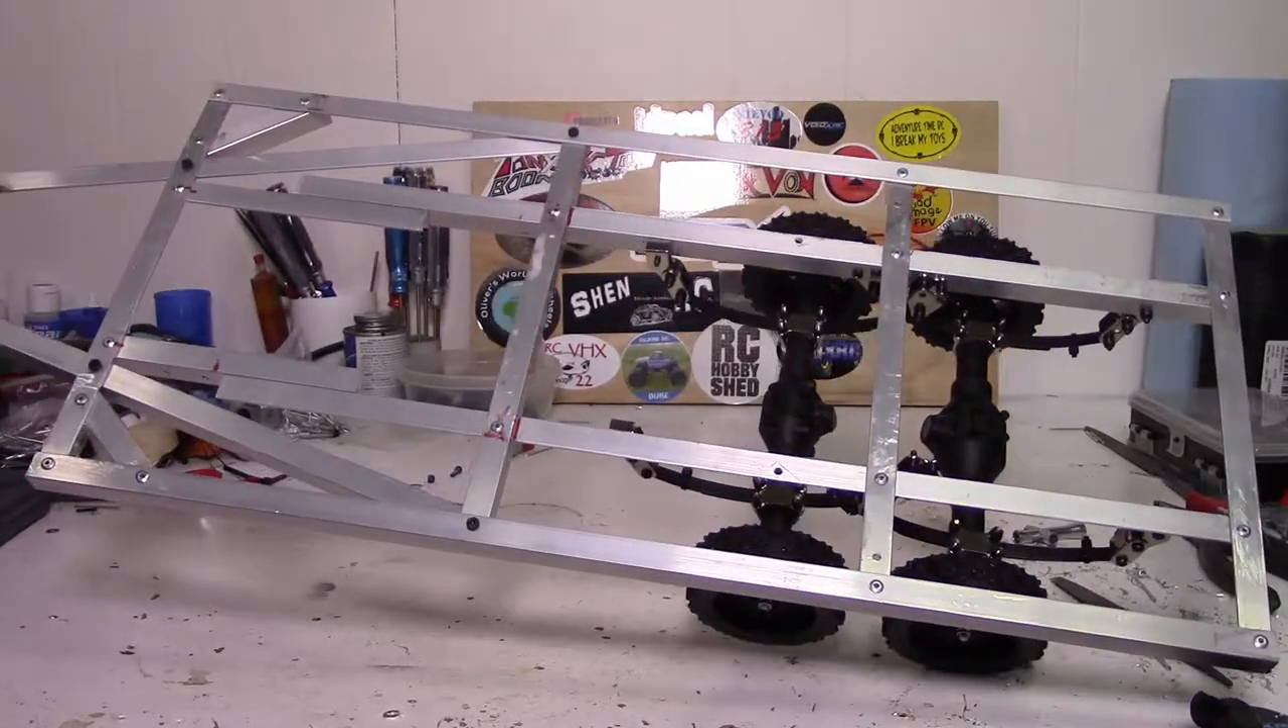I've basically got the frame done.